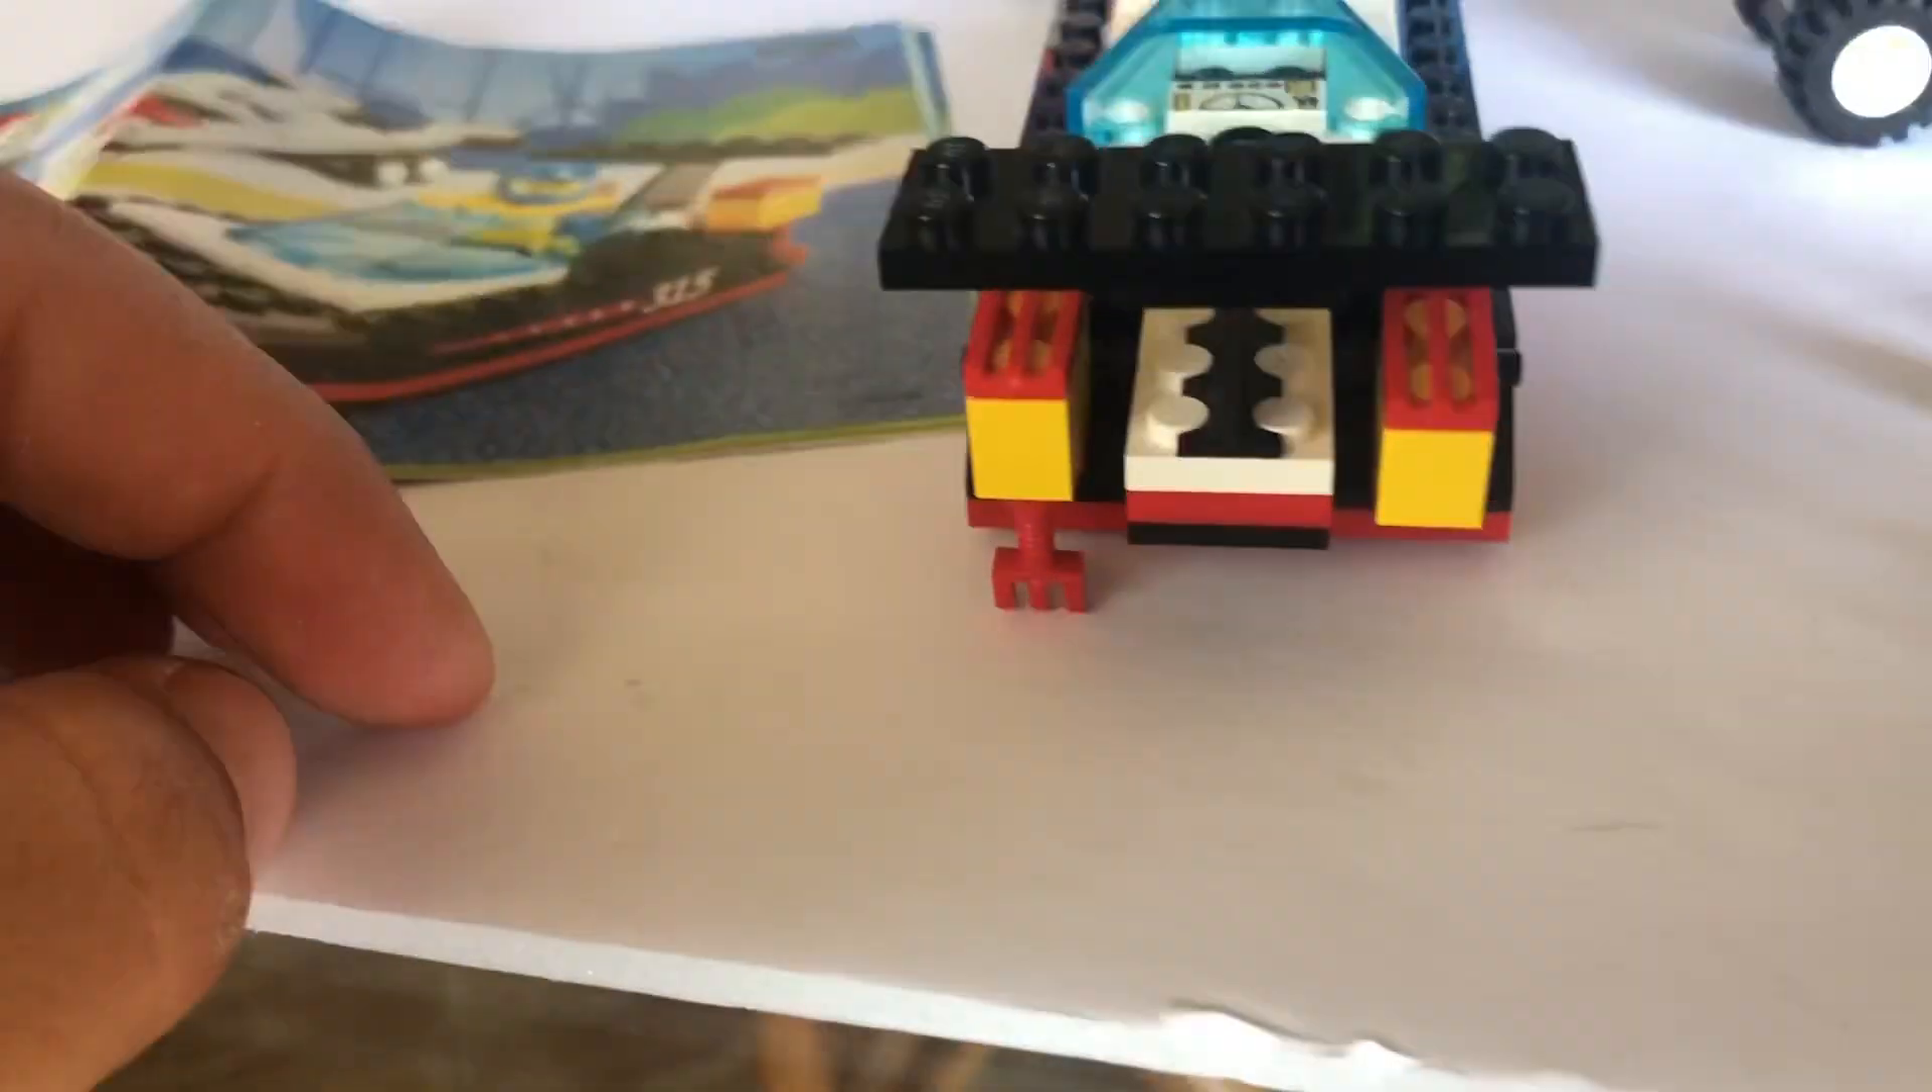On the back here of the boat on the propeller There is a little fork looking guy For the motor and this one's missing.